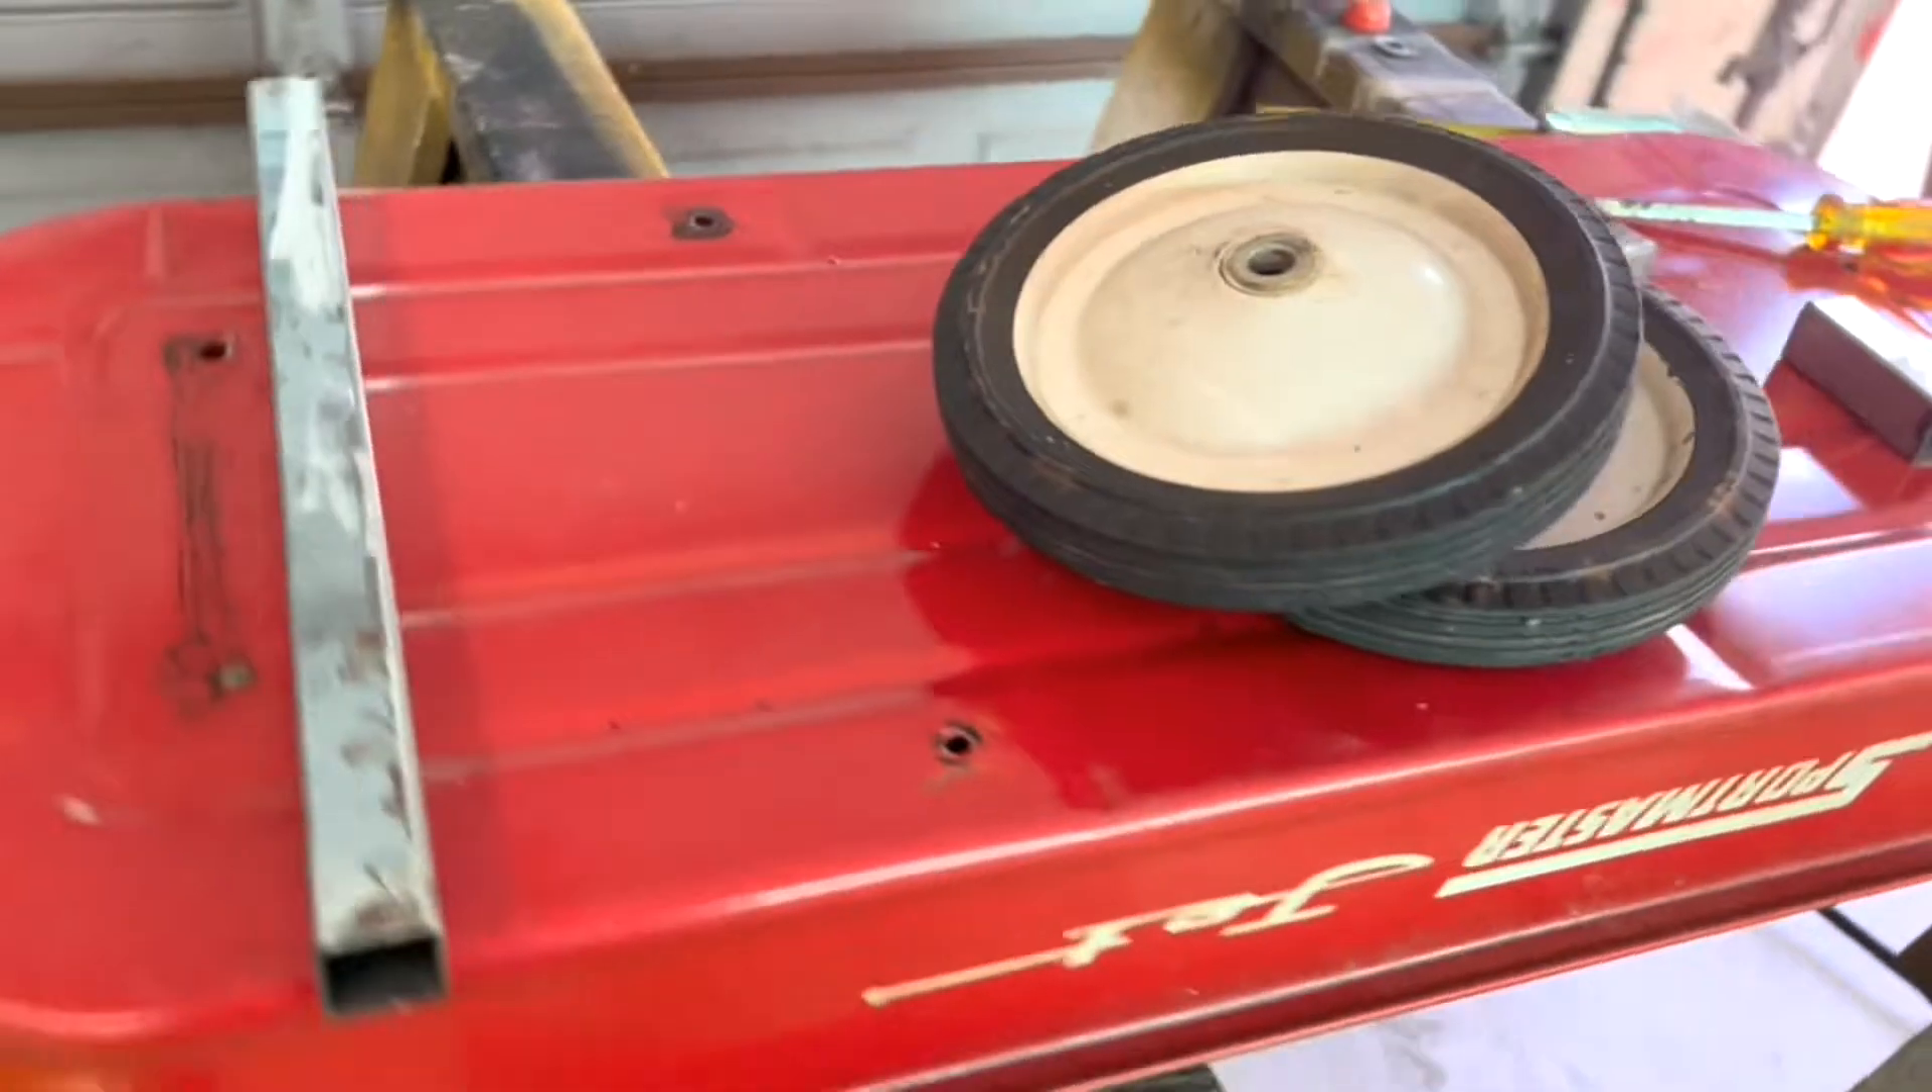I cut my 16 inch piece of tubing and you can see there's a little bit of an overhang there.